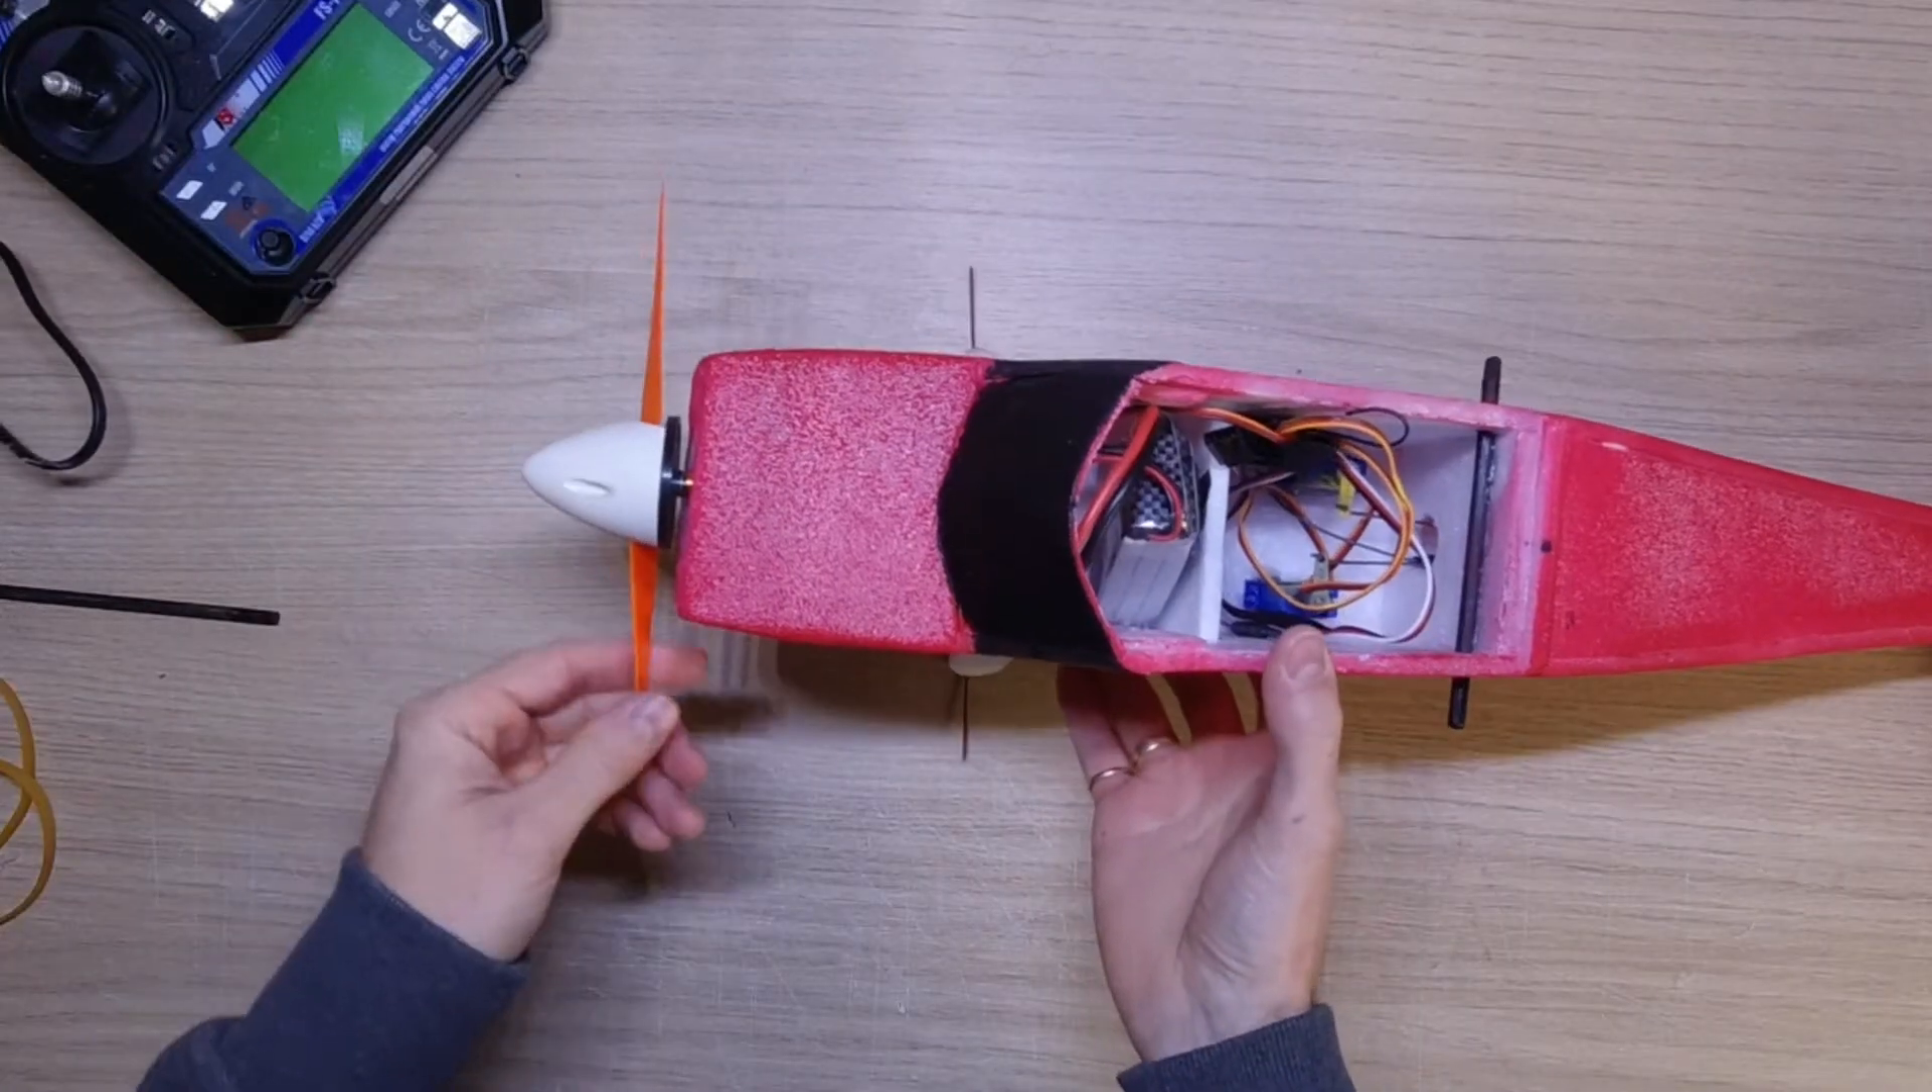J'ai fixé mon cône avec mon hélice.